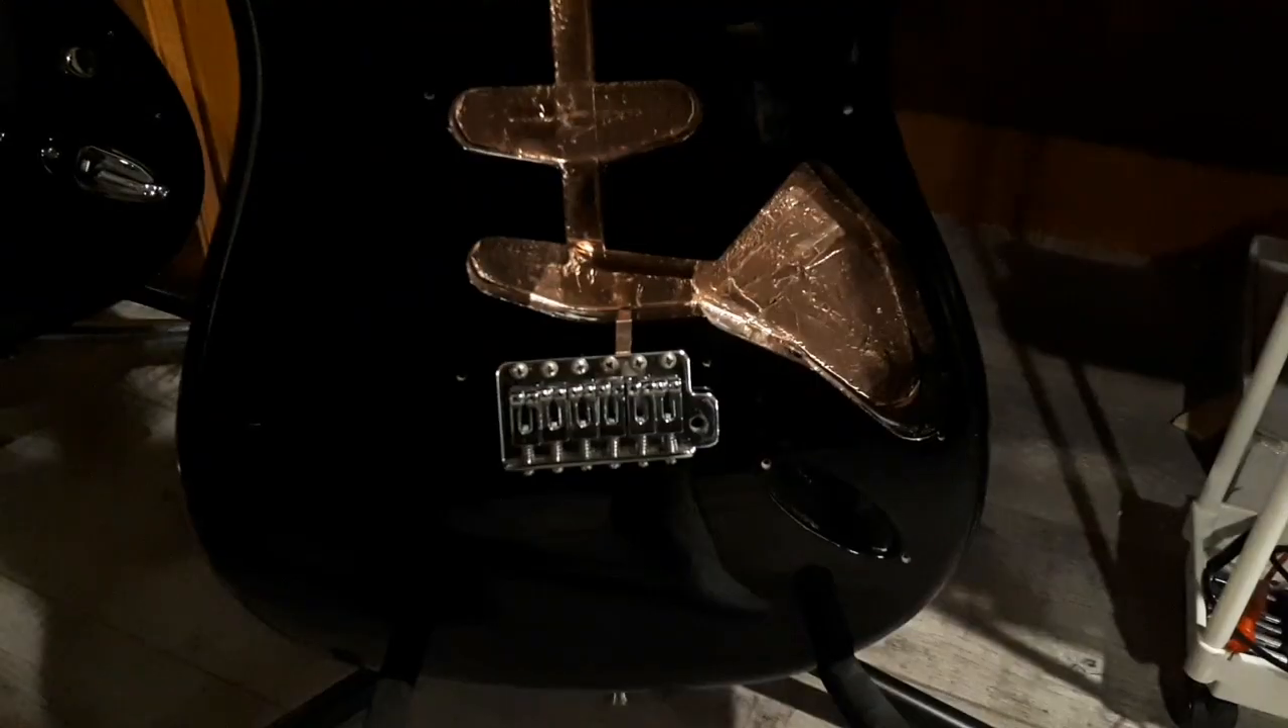We got the bridge back on with thicker steel saddles.